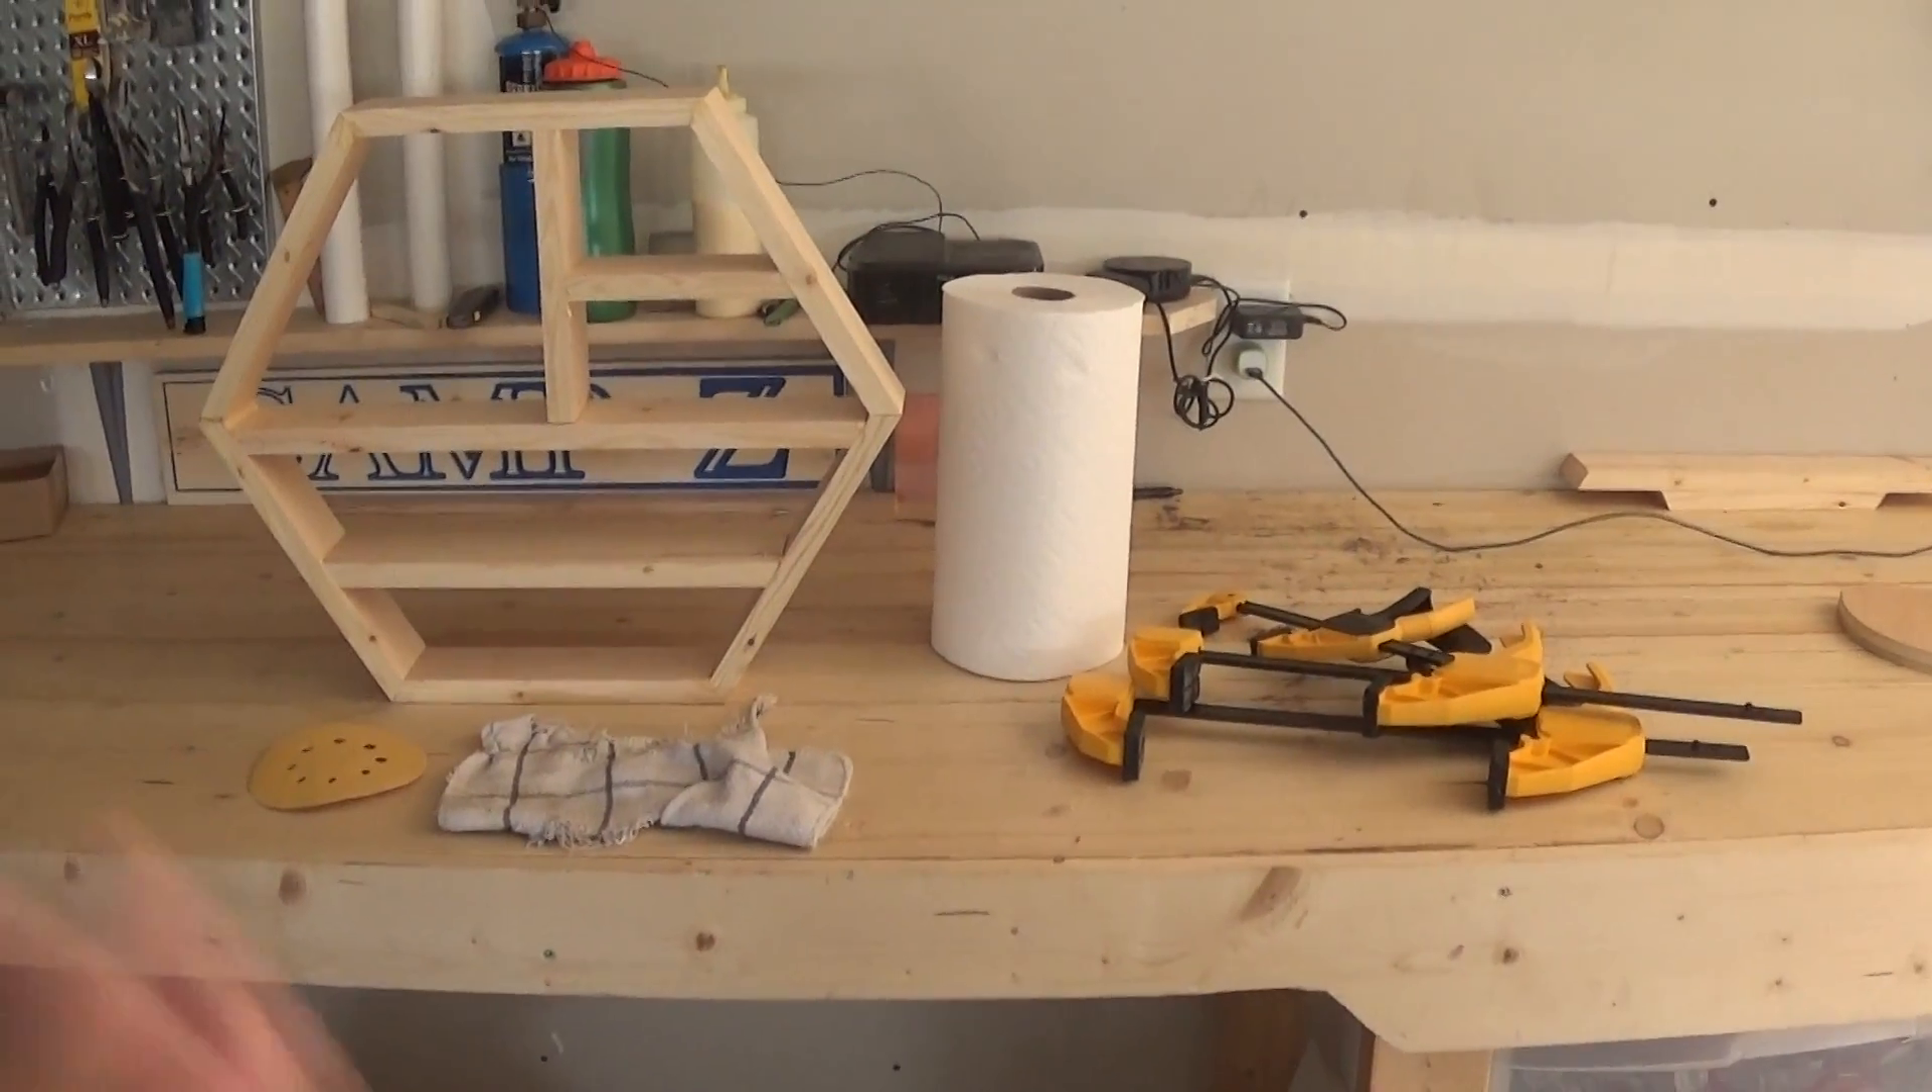Alrighty, so I've declamped our shelf here and I've stood it up and all the pieces are still stuck together.